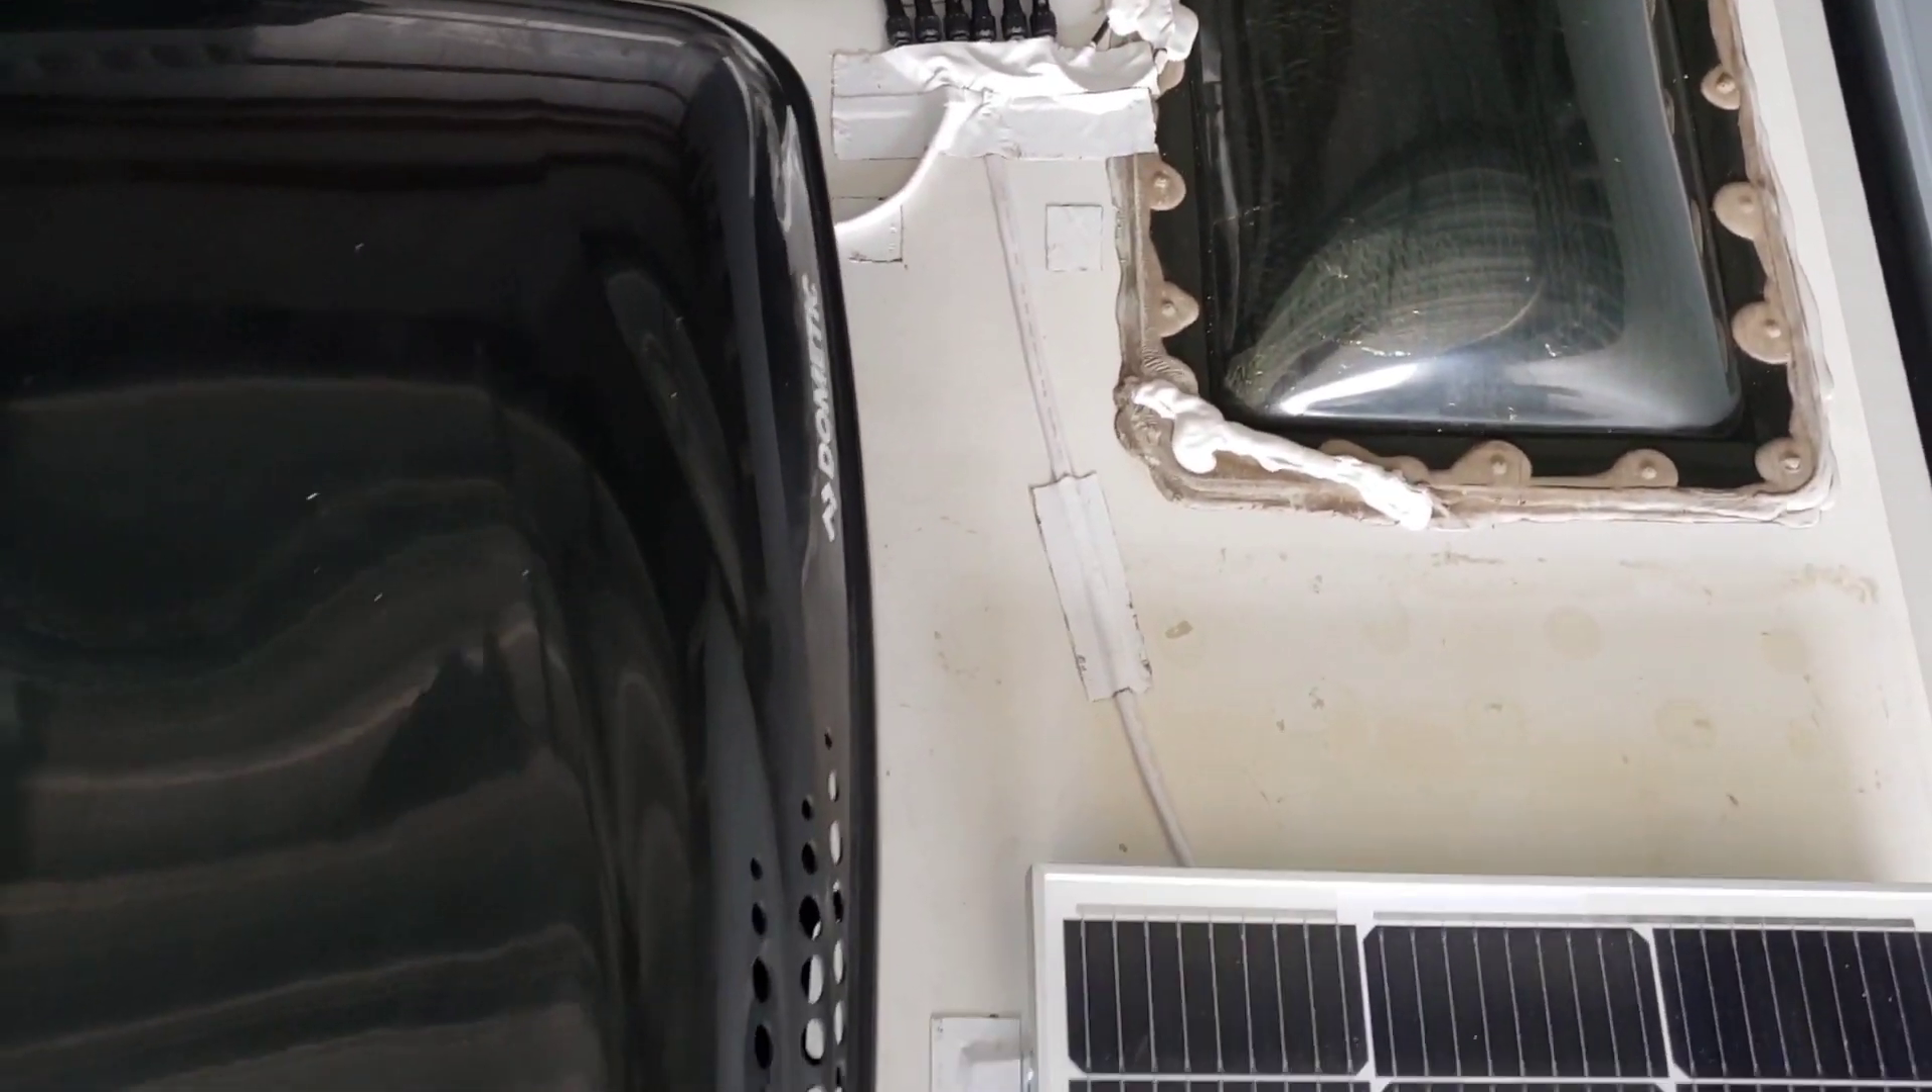Here's all of our connections and i re-dicored the areas that had dicor and i've taped our wires off to make them look nice.